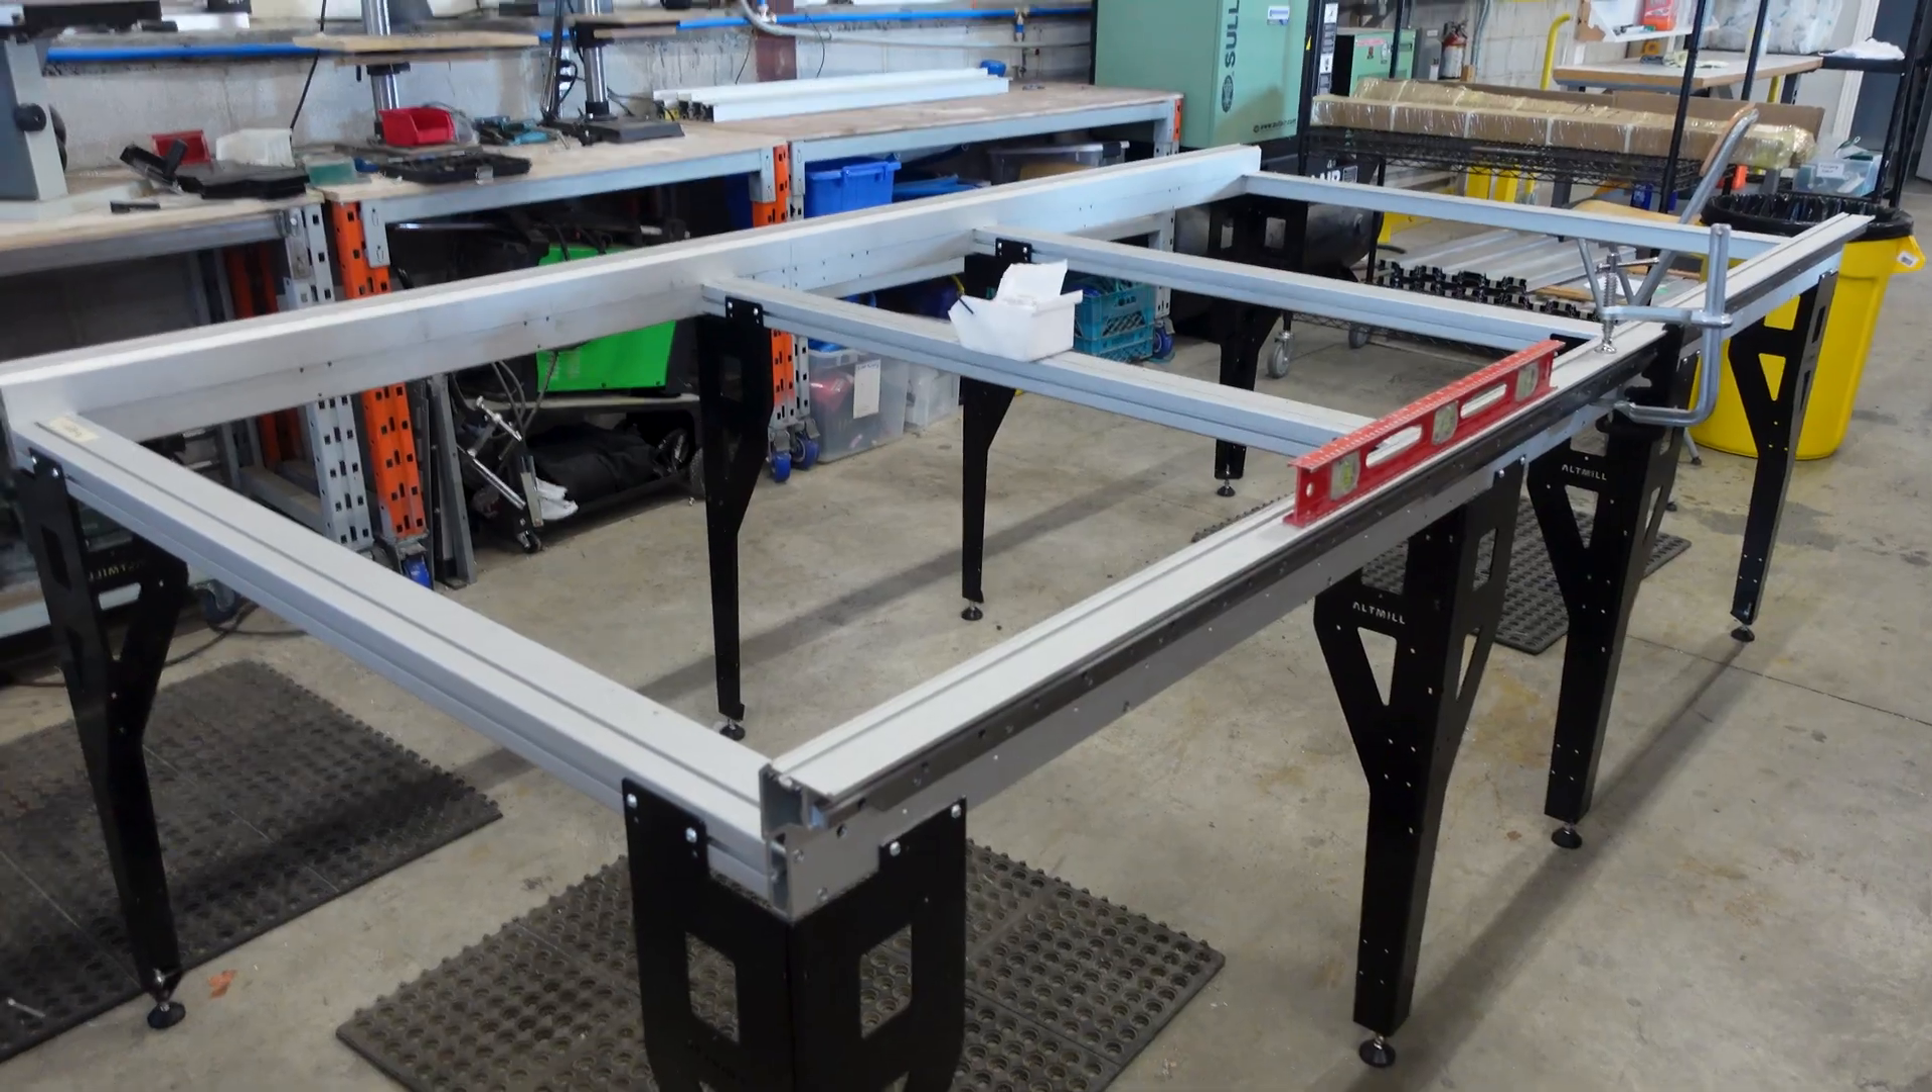We've got the table in a half state of assembled.